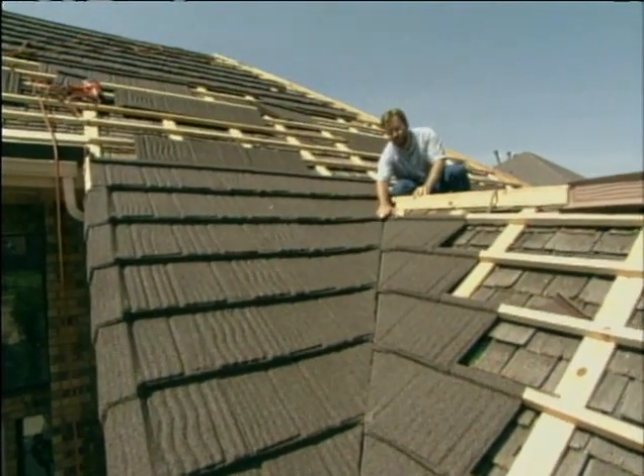You can see what it looks like when the shingles are on both slopes. We have a really nice, tight valley.